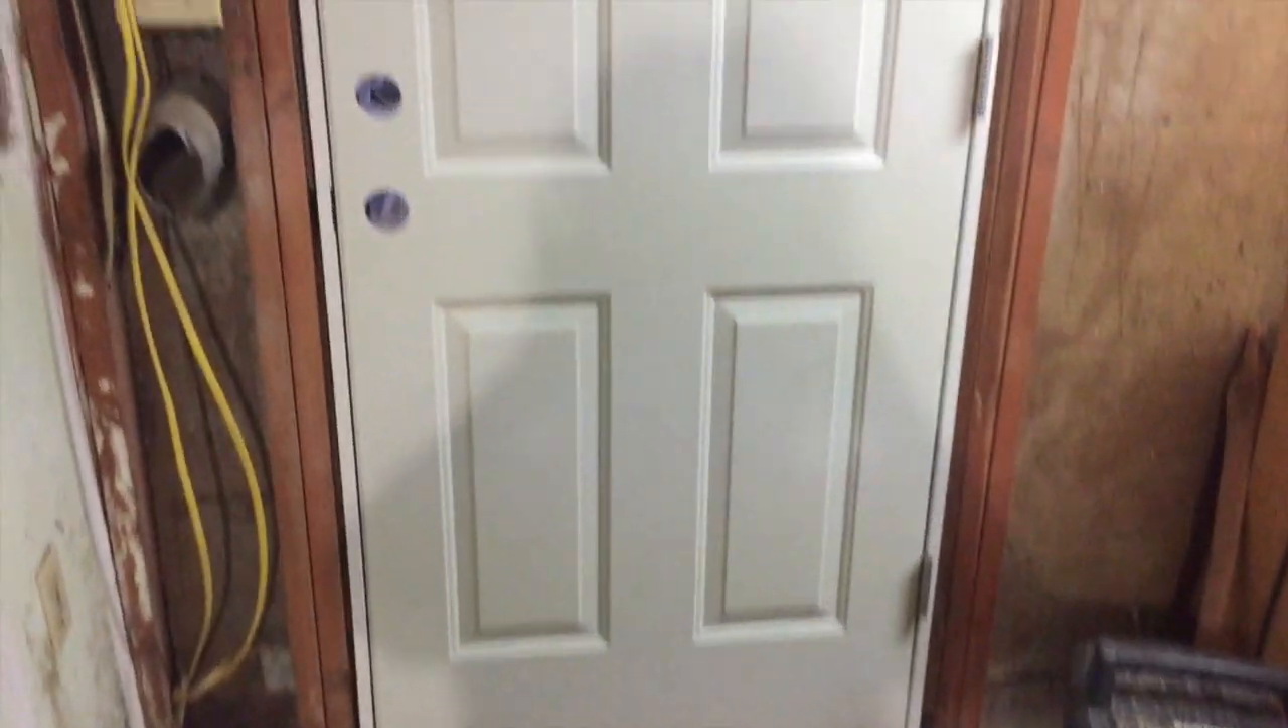This door still needs a doorknob.